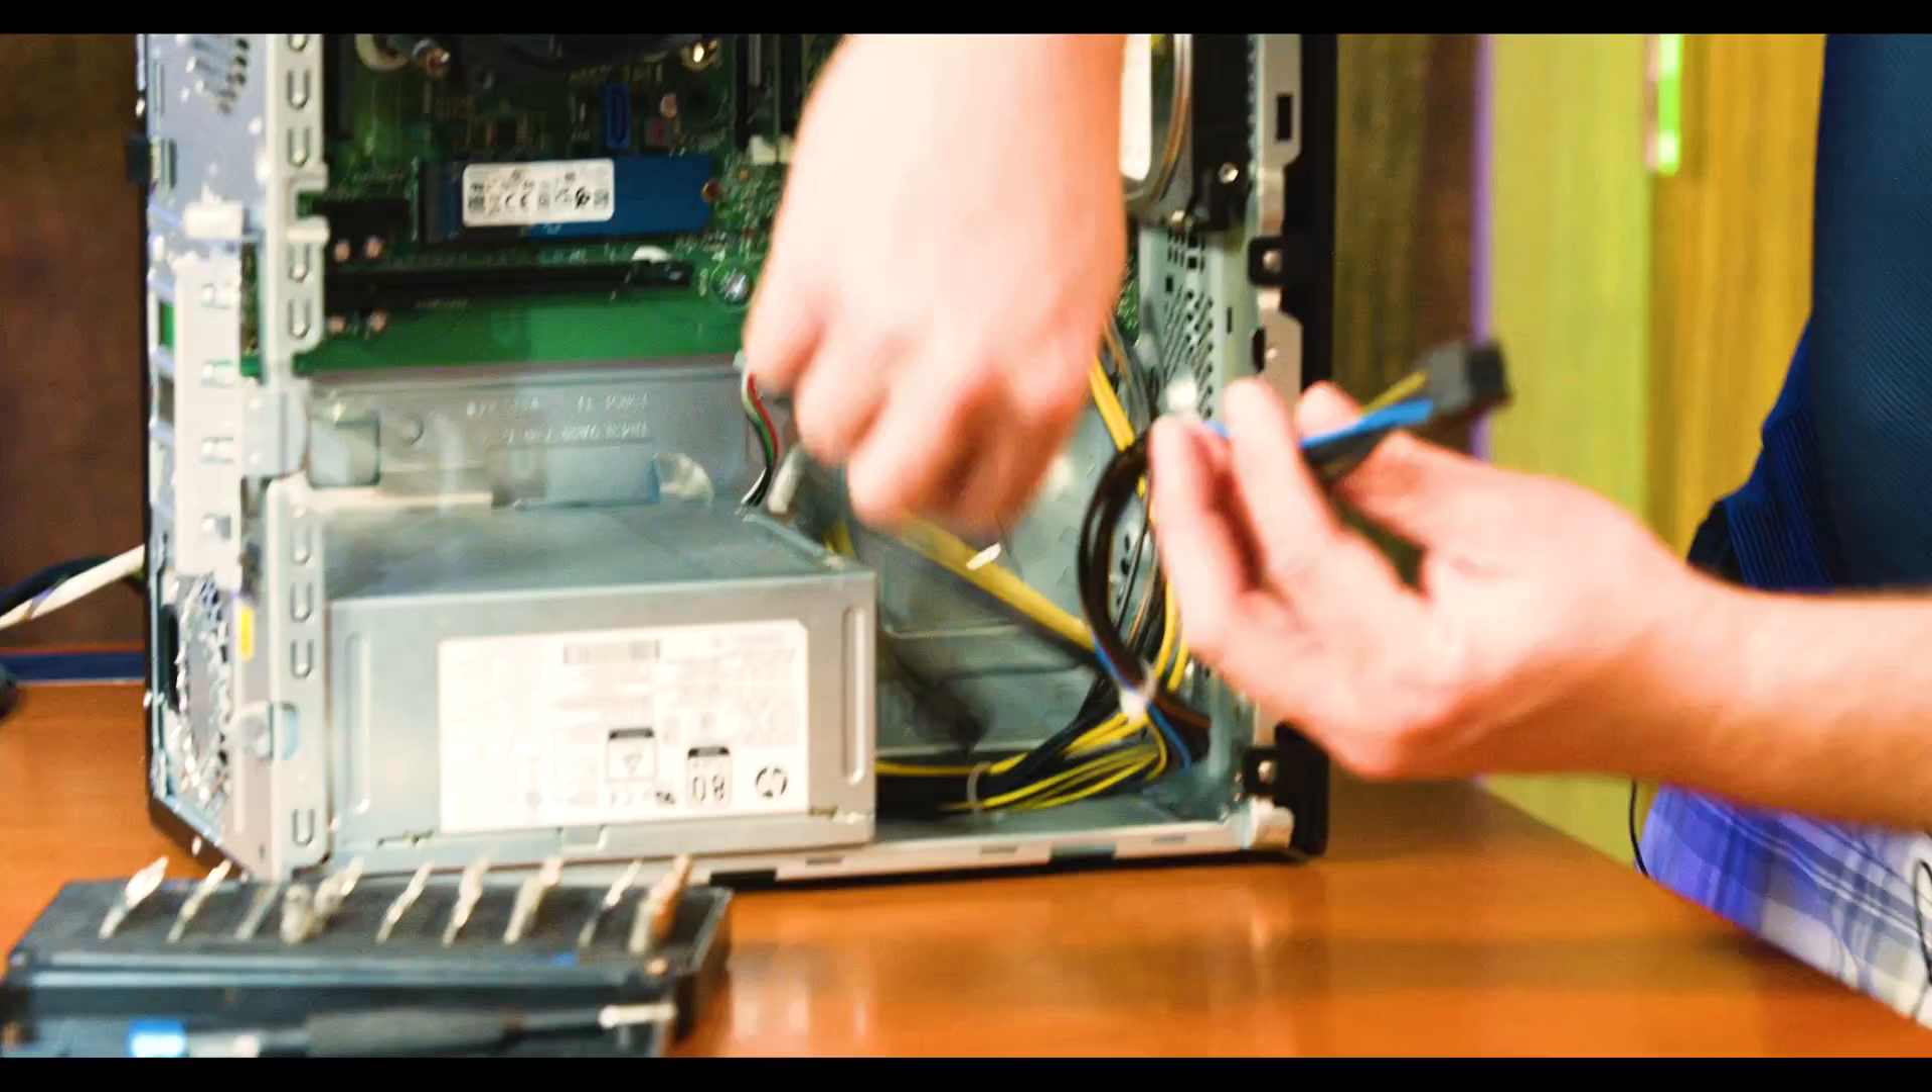And that is our 500 watt power supply installed.